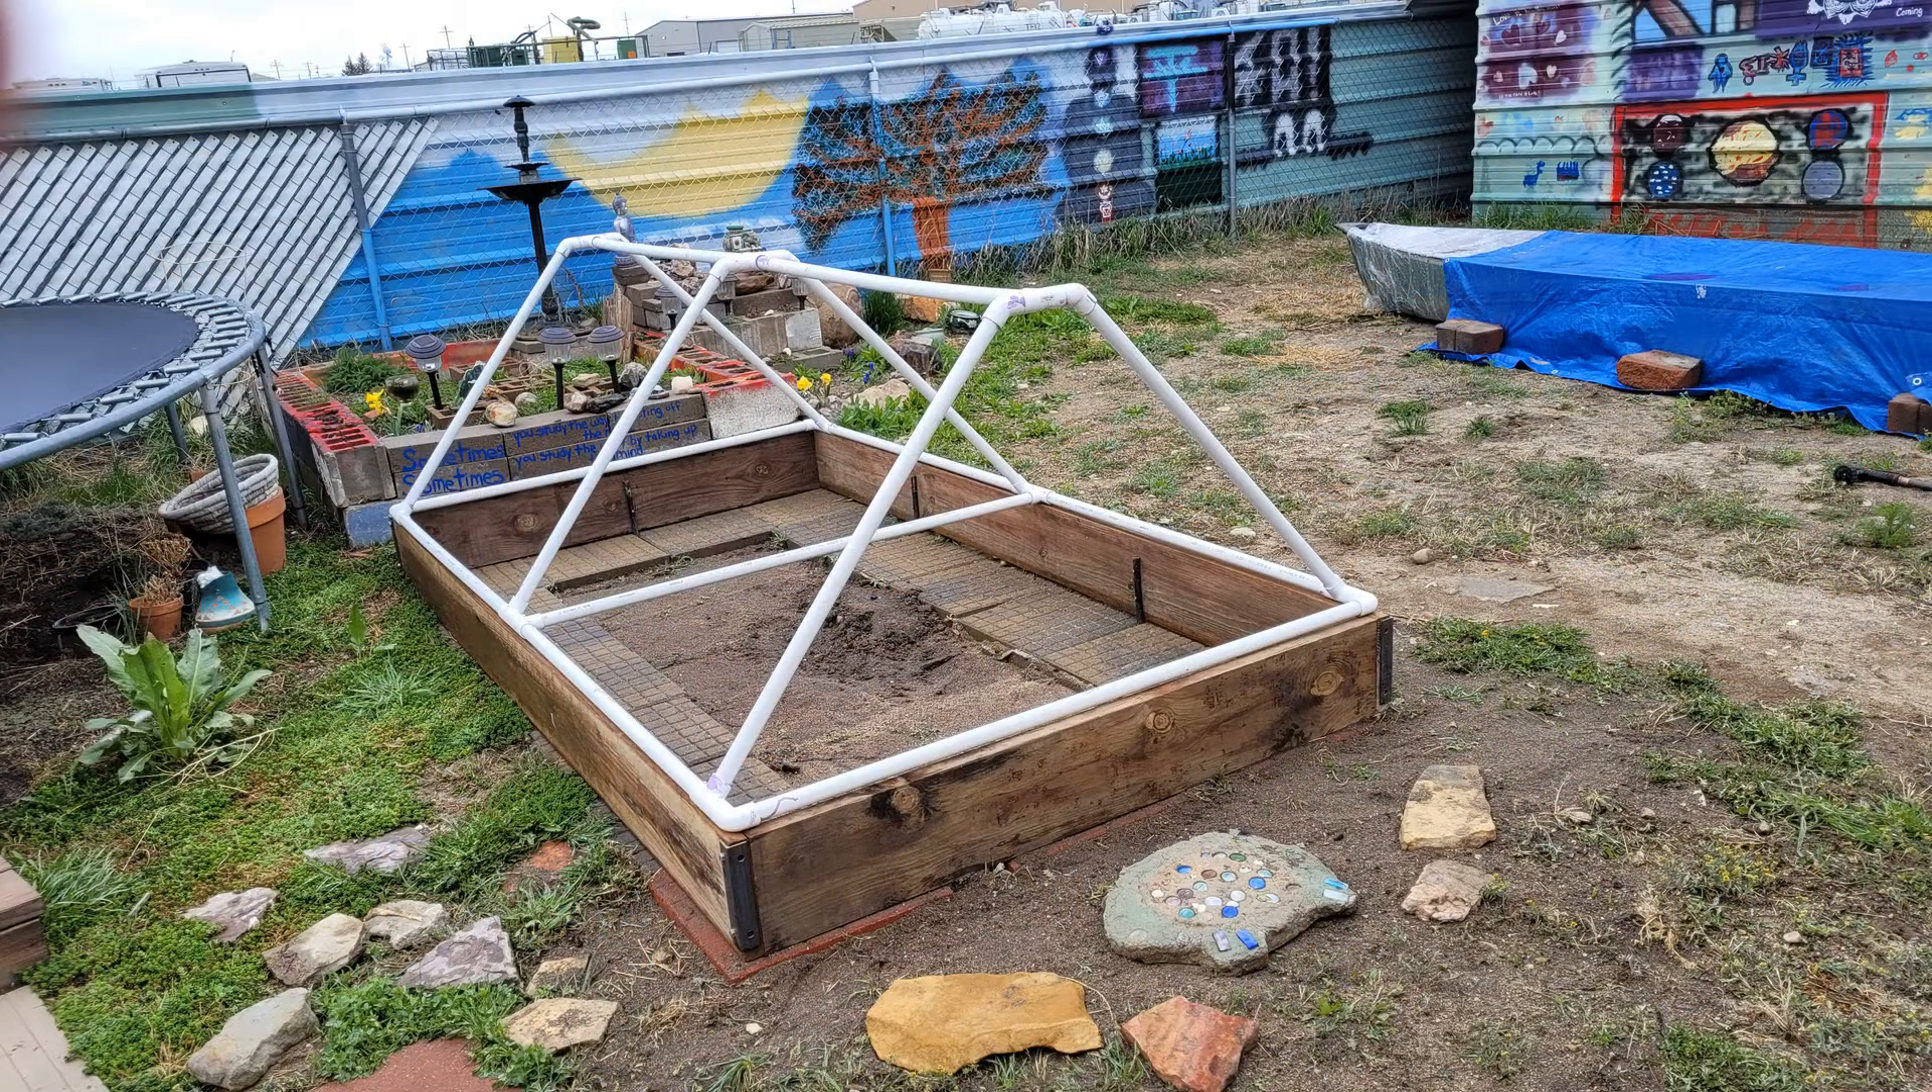And here's what the frame looks like on my garden bed box. The bottom of the frame lines up with the top of the box, just like it should.